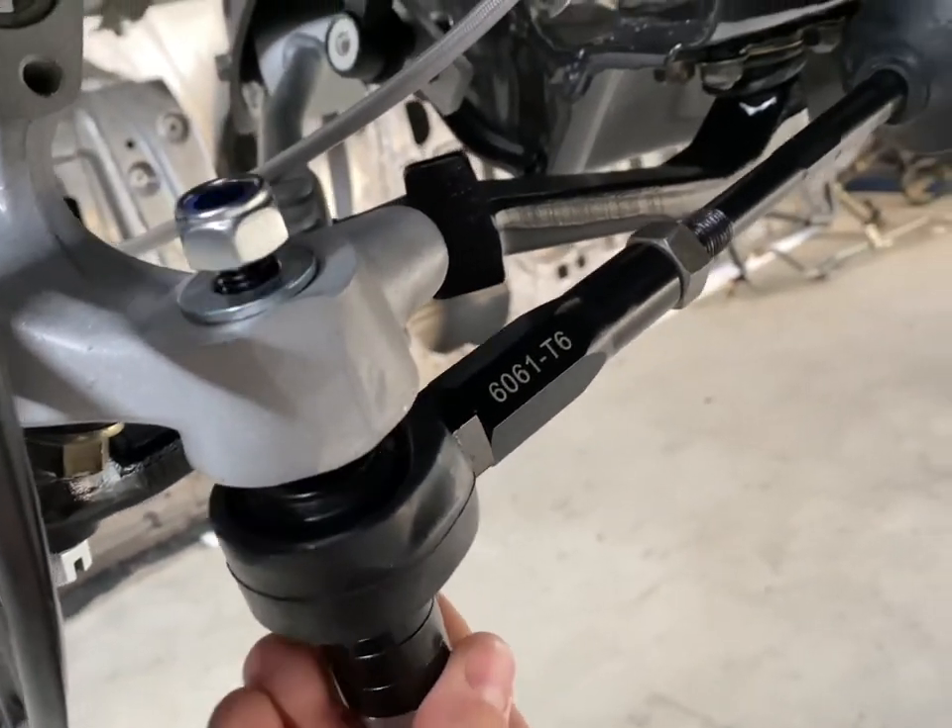Um, and I did get the, uh, tie rod ends on. Now, I haven't, uh, finalized that yet.